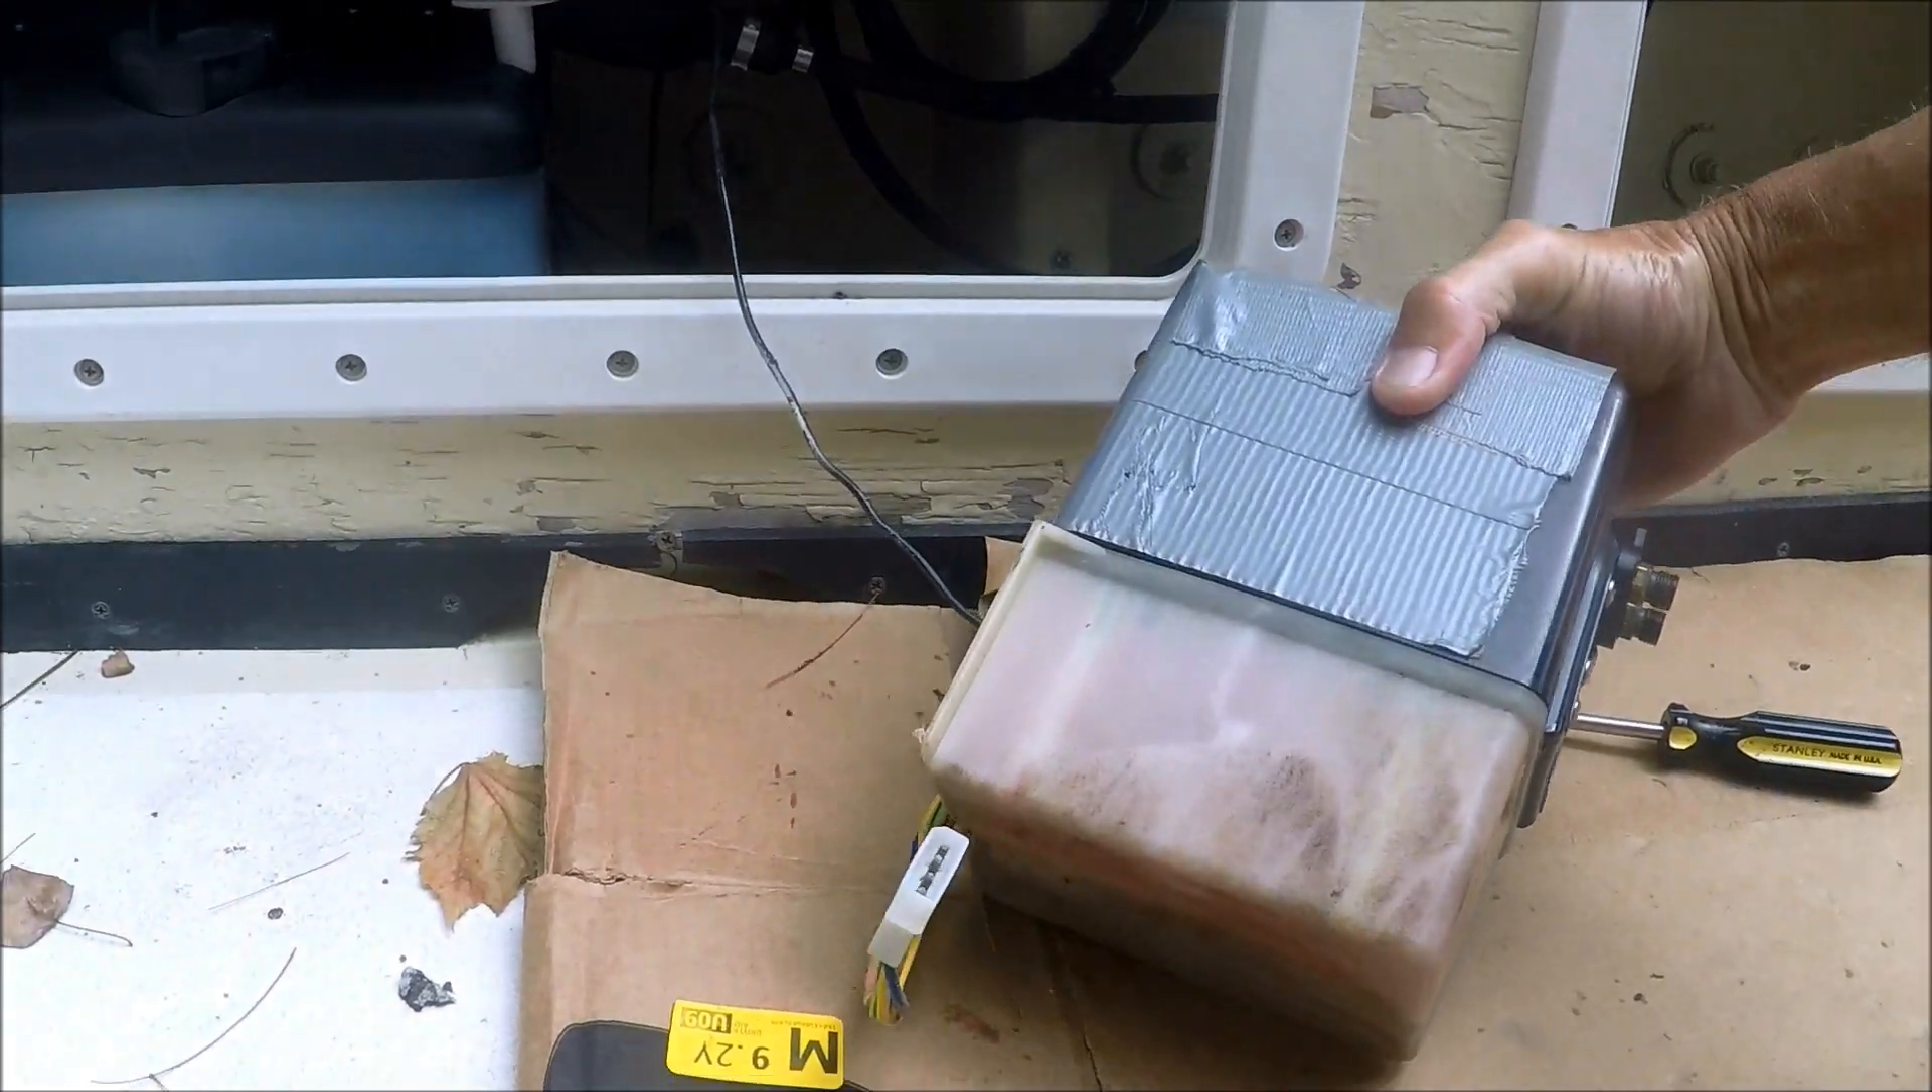So, I've got the unit out.